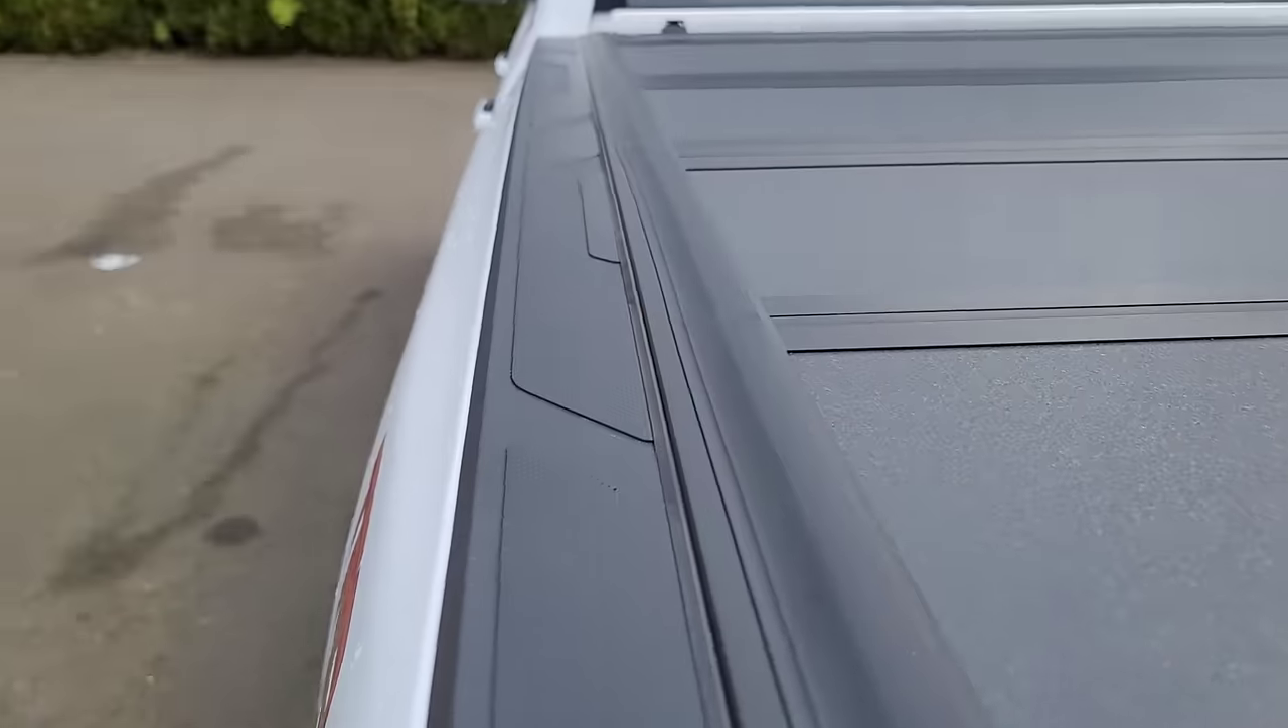Overall we got the tonneau installed it looks really good nice and flush.